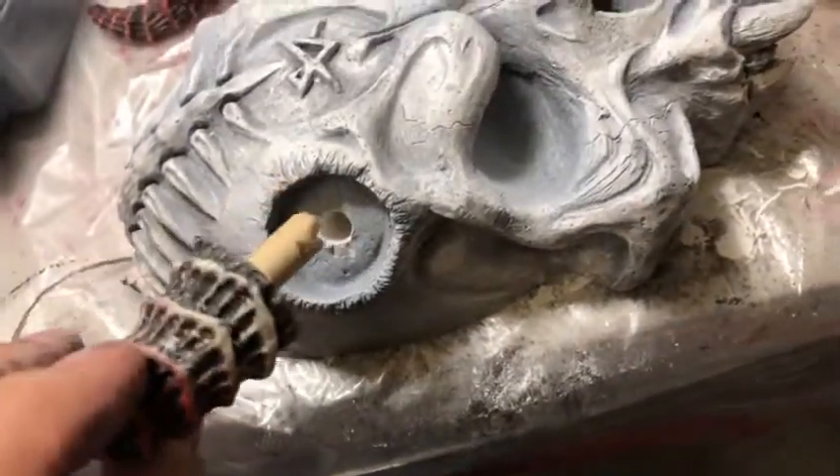Uh, now I'm about ready to put the horns in and you see what I've done here is I've drilled a hole and put a little dowel rod in there.